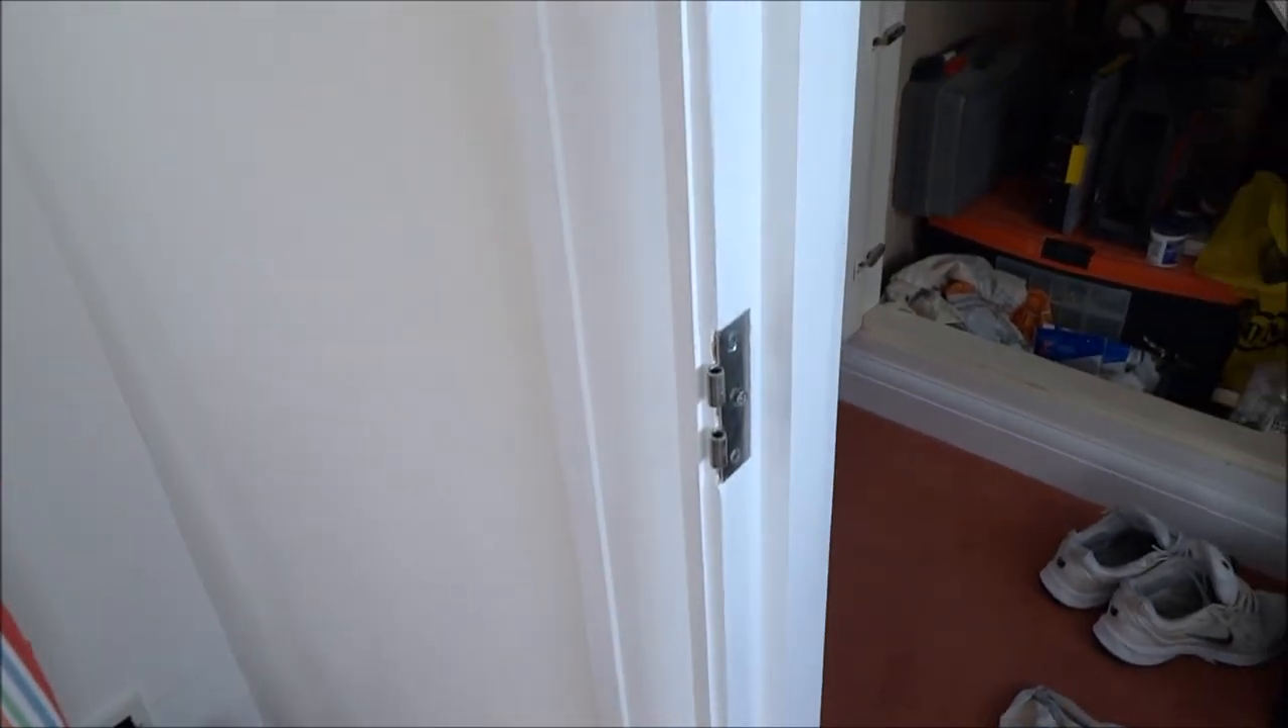Okay, here we have the frame painted up now. I've just started putting the hinges and things back.